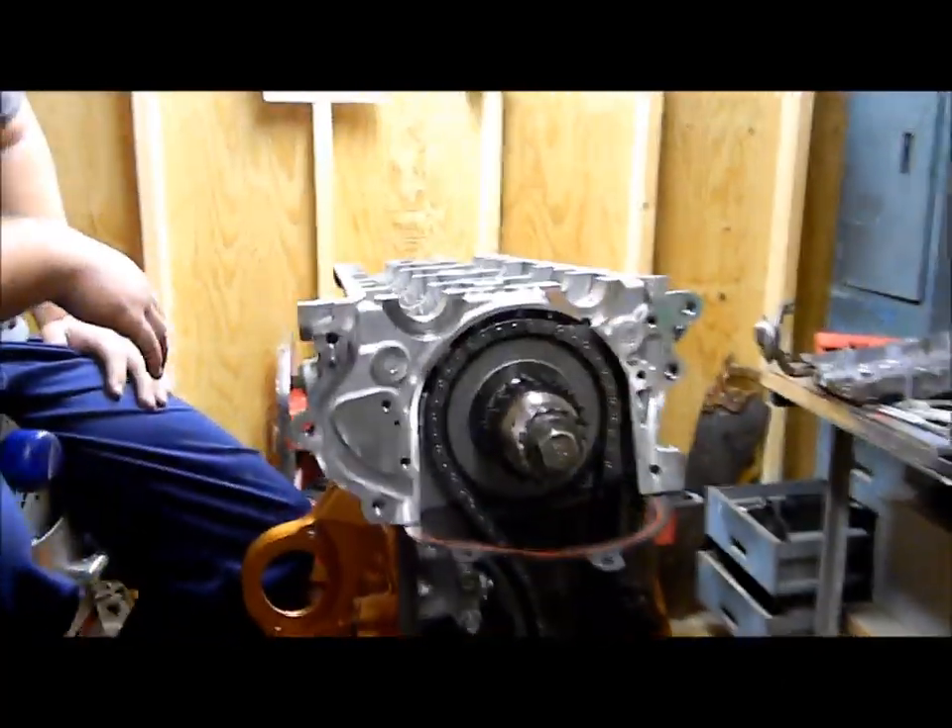All right, so we have the head on and the timing gear.